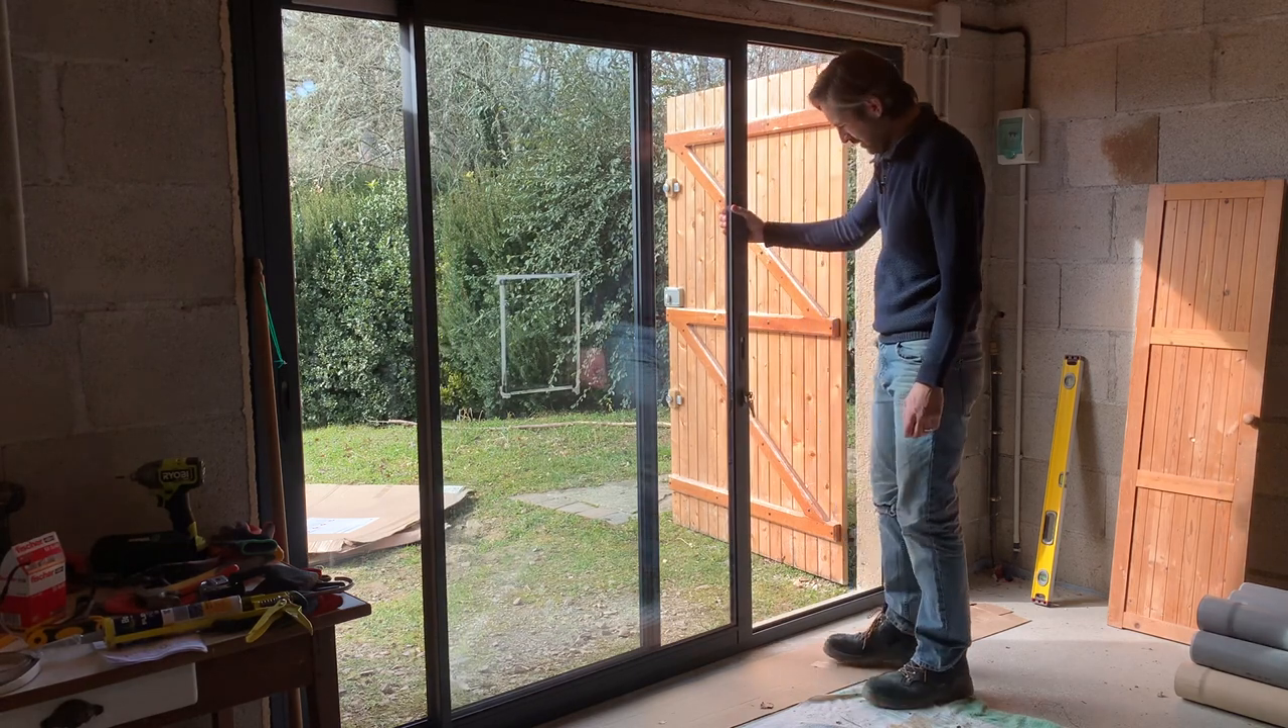We've managed to get the doors in and they're looking really good.